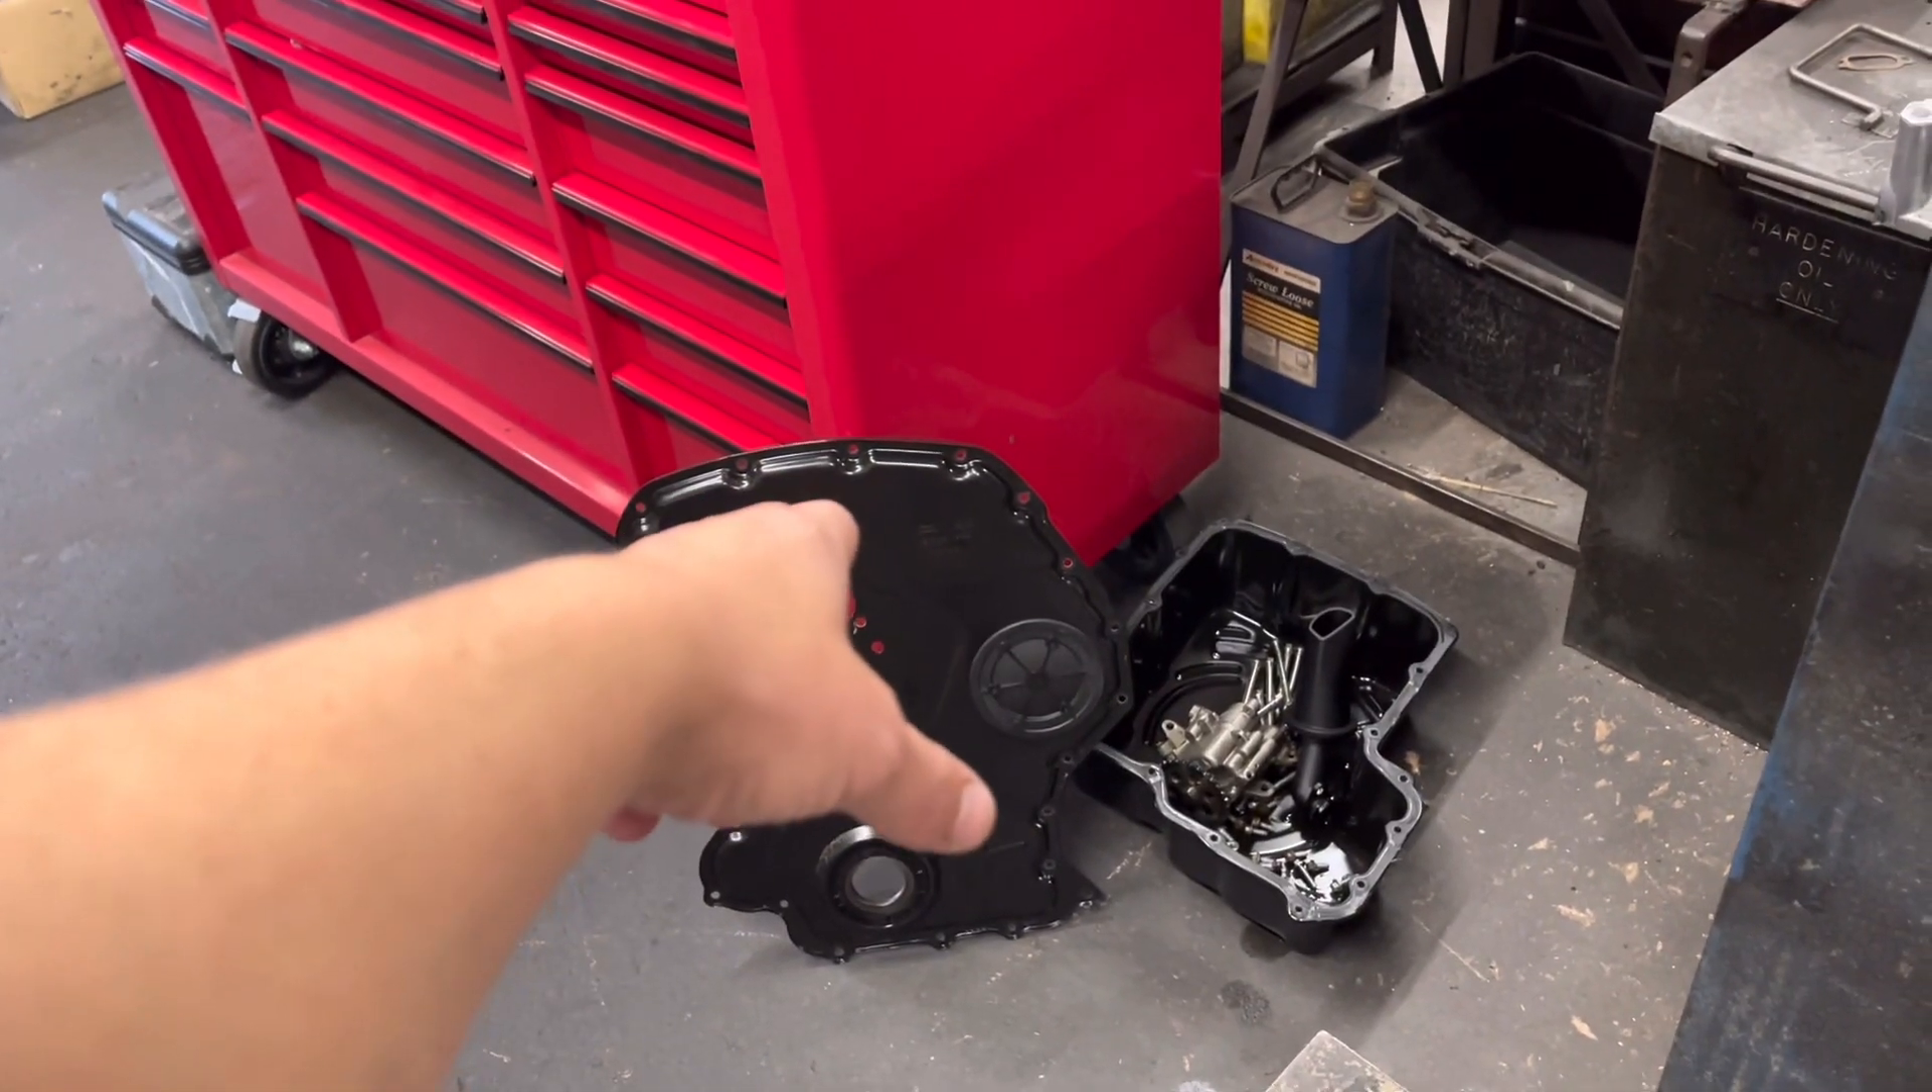It's got a genuine, obviously a genuine Ford front cover, and we've managed to pry that off very gently without damaging it, because obviously you can see it's very, very thin.